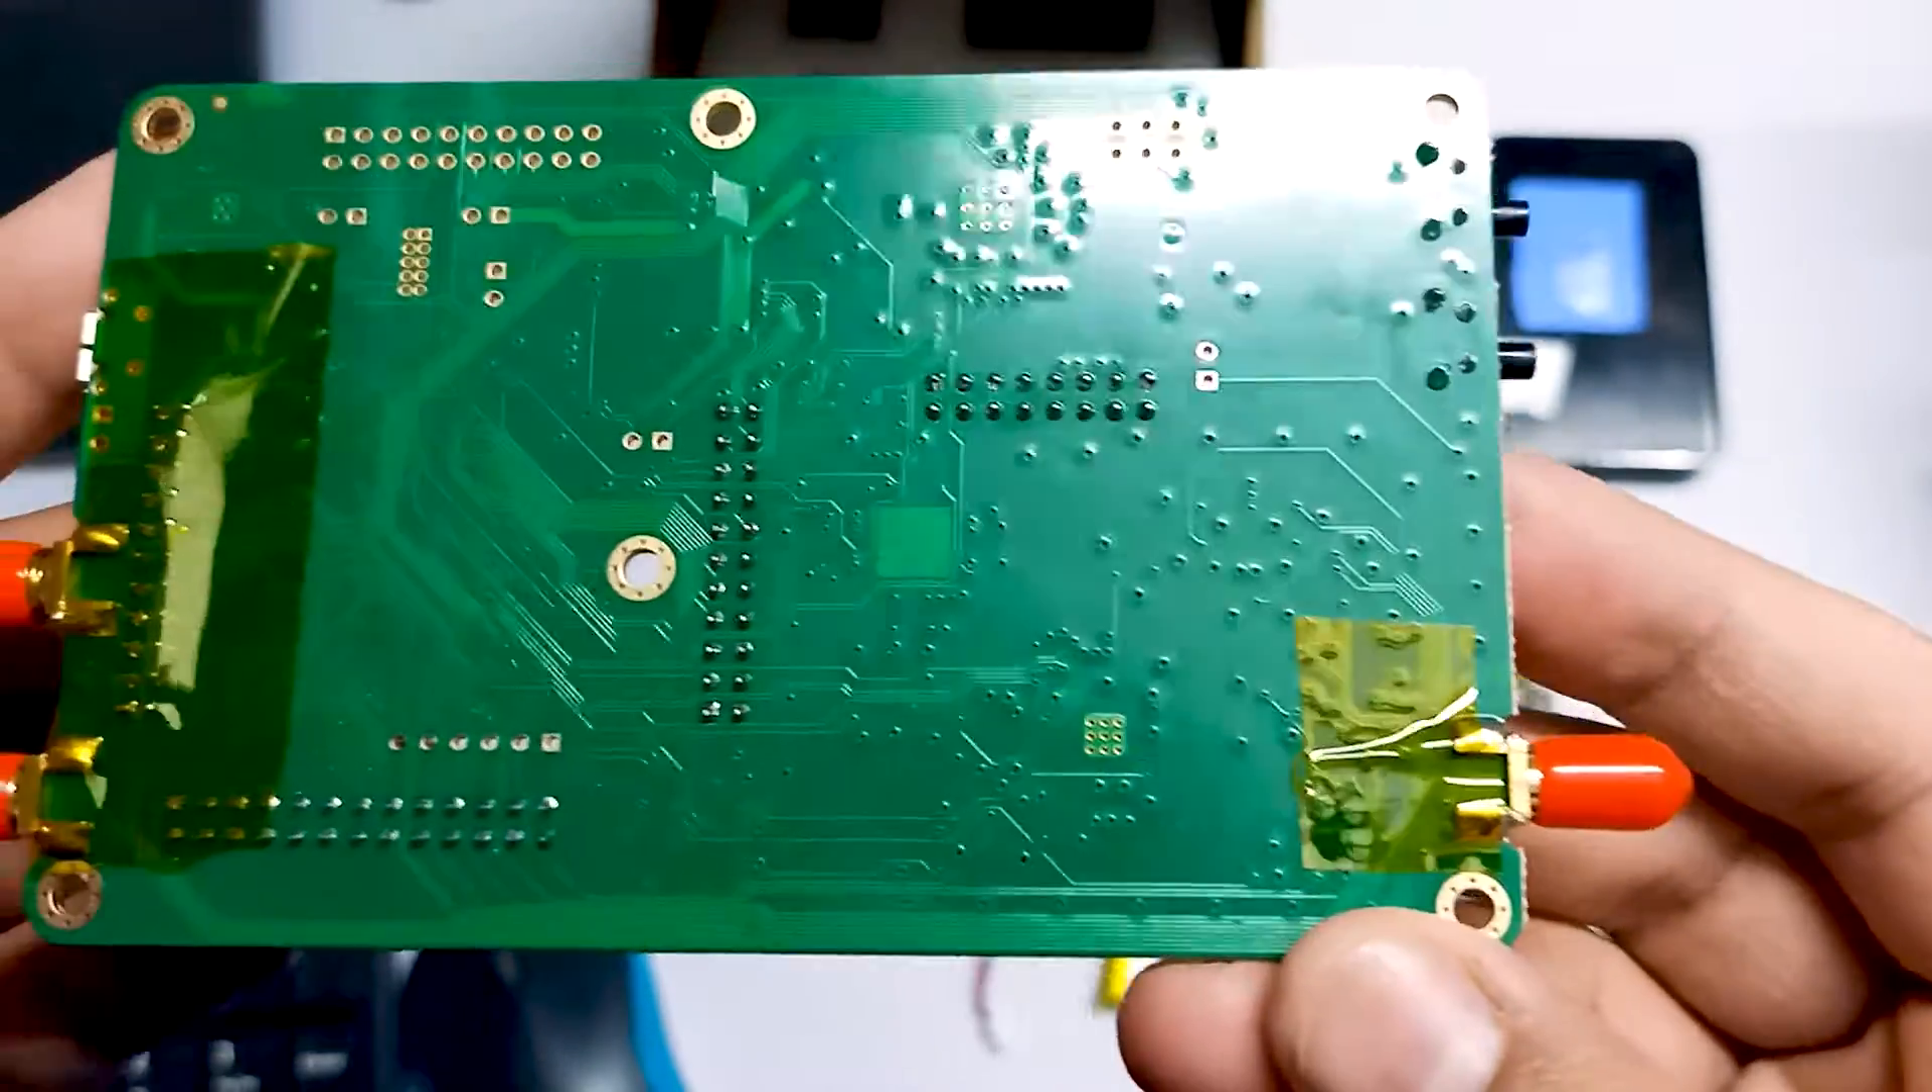So, I've already applied this tape over here as well as I have applied the thermal tape on the back side of HackRF1 board as well if you can see.